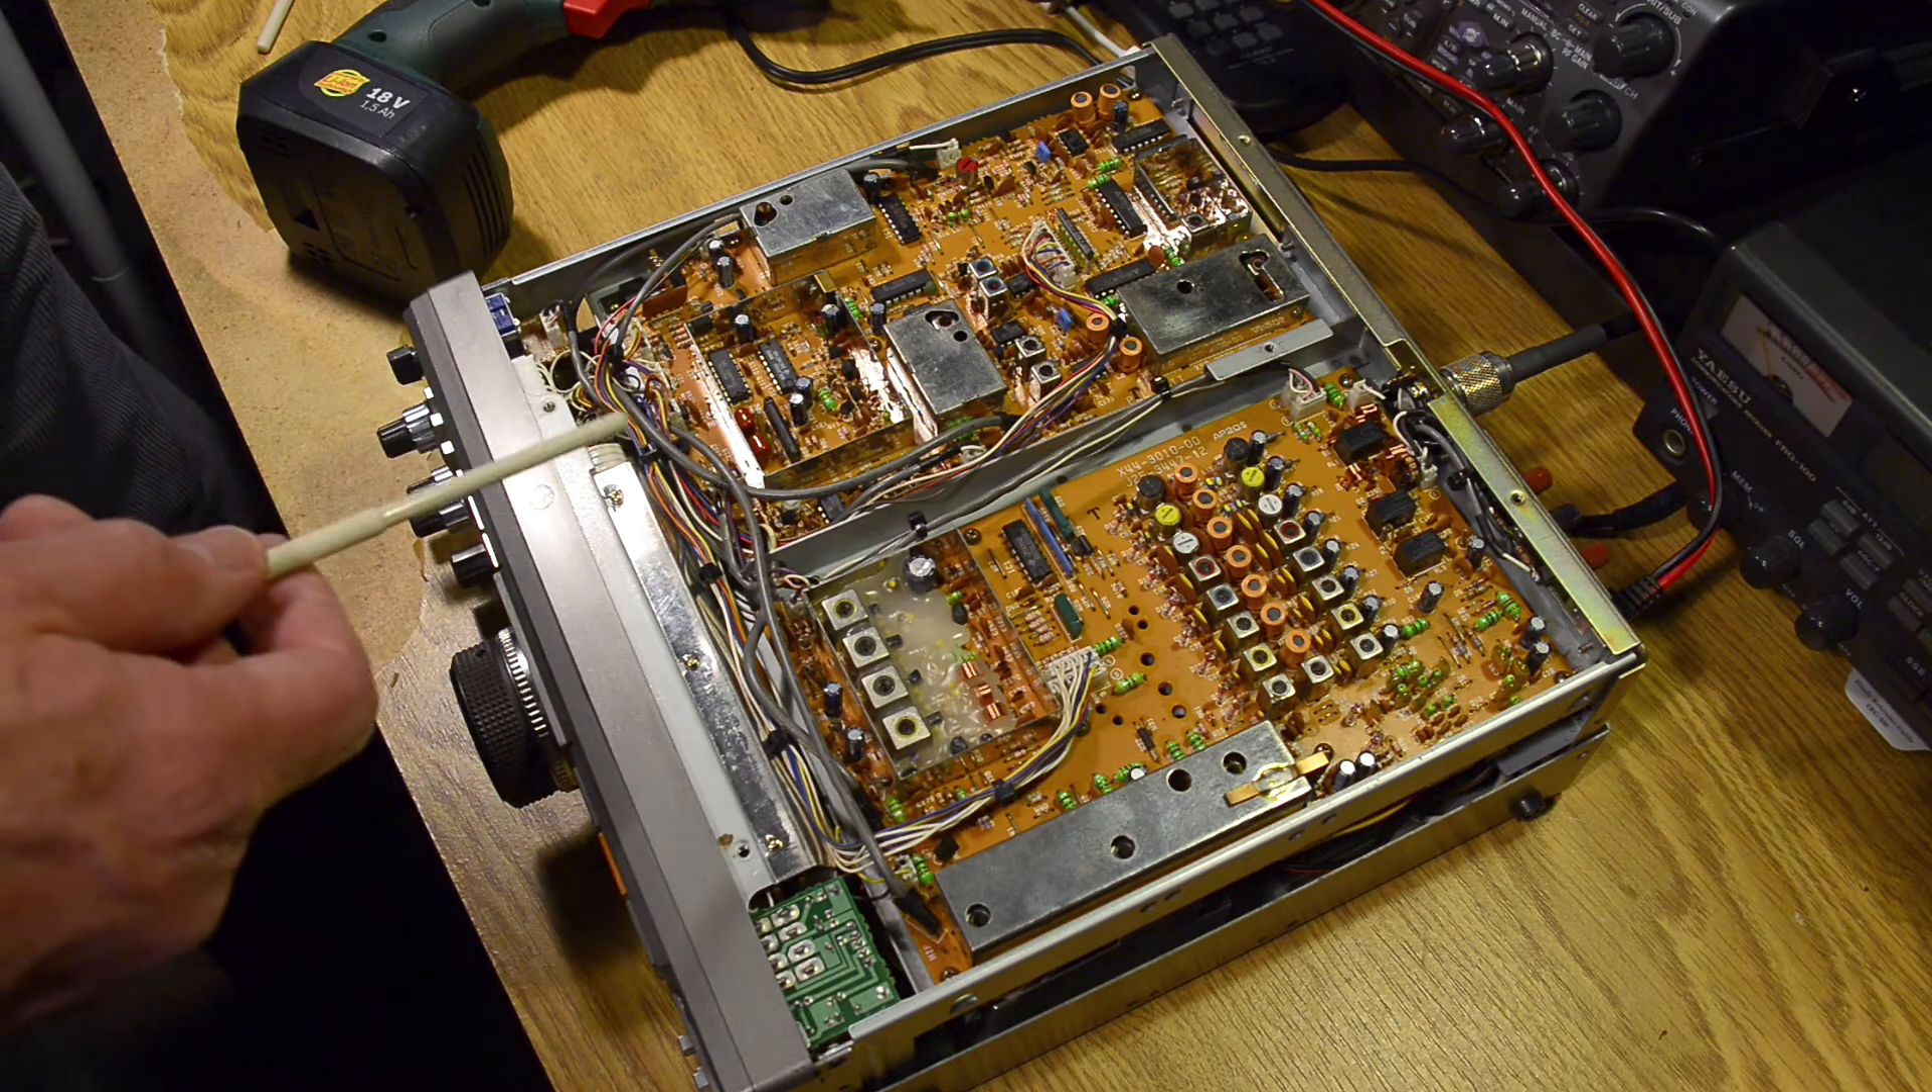Okay we've turned the transceiver over on its back we've taken out nine screws and taken the bottom cover off.